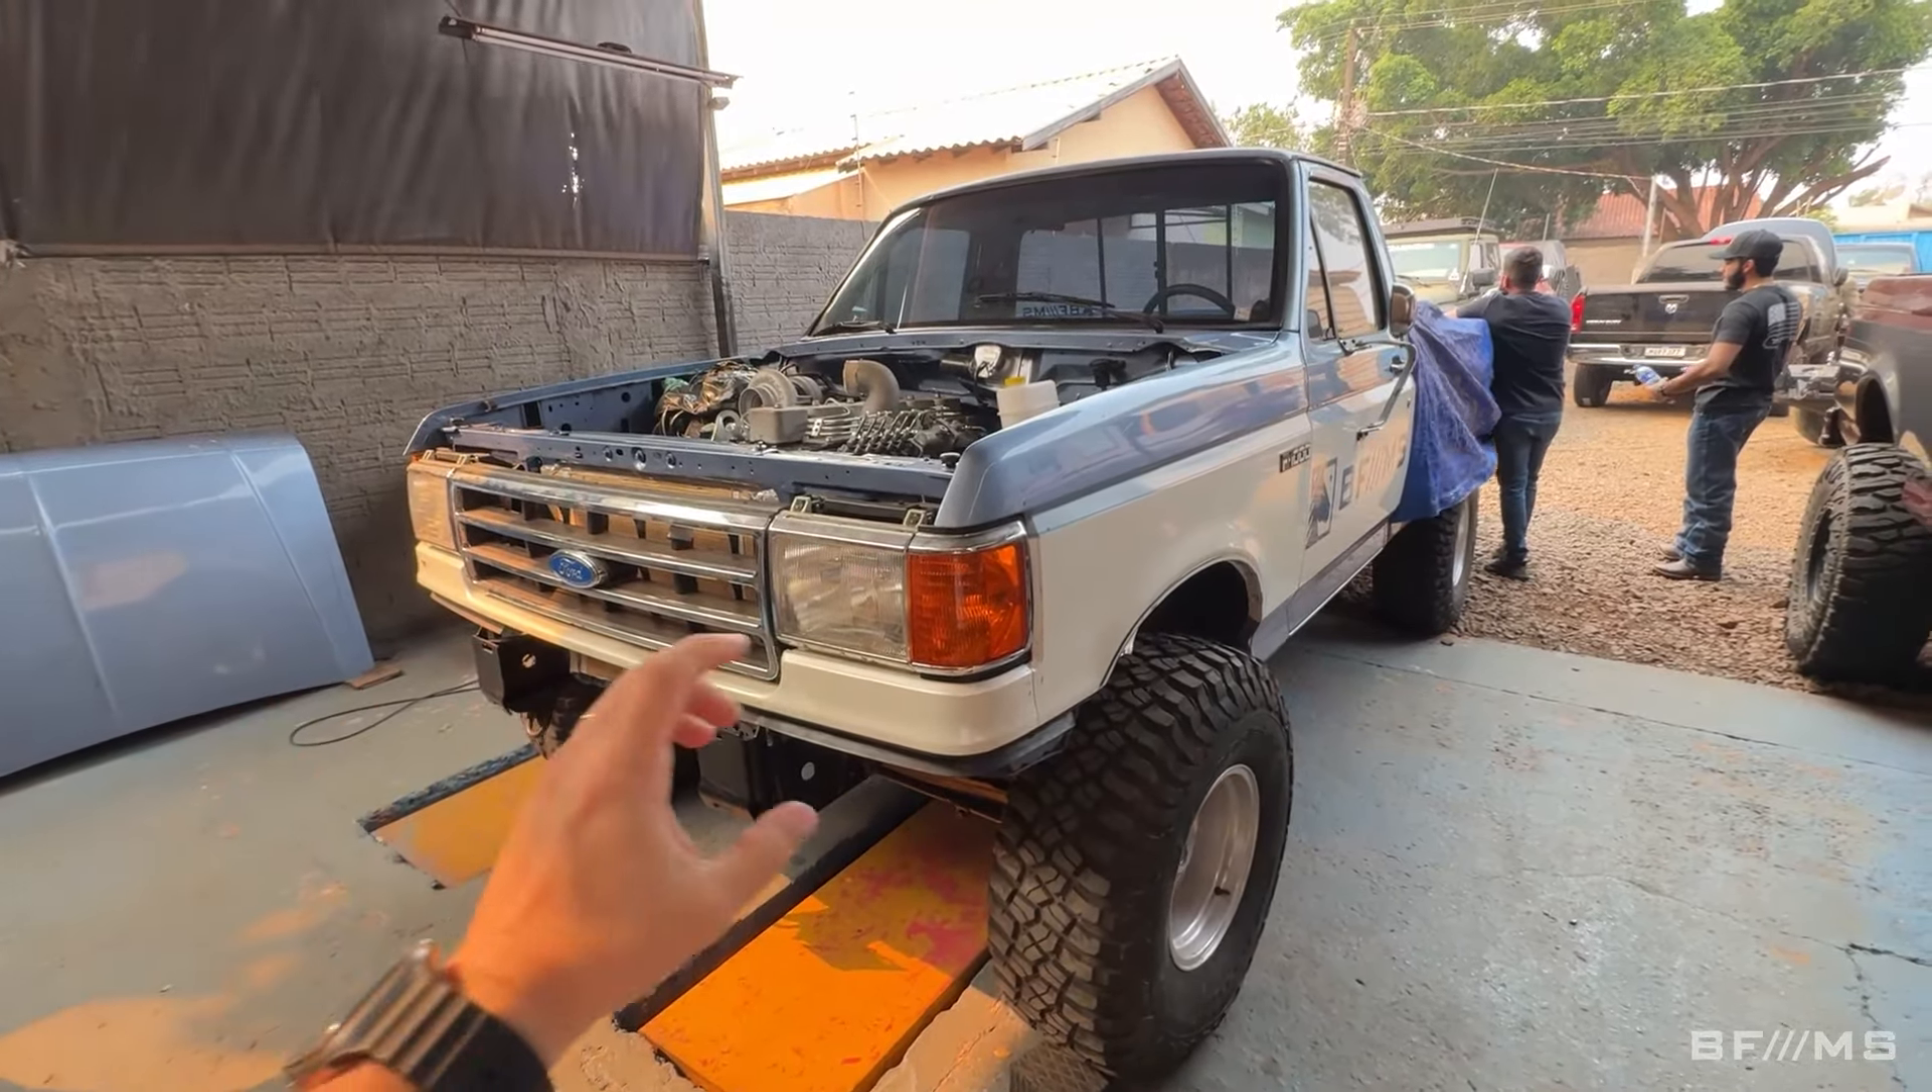Aí gurizada, cá estamos nós de novo no Maeda pra conversar sobre a F1000, ela já tá com a frente montada e com o motor no lugar.